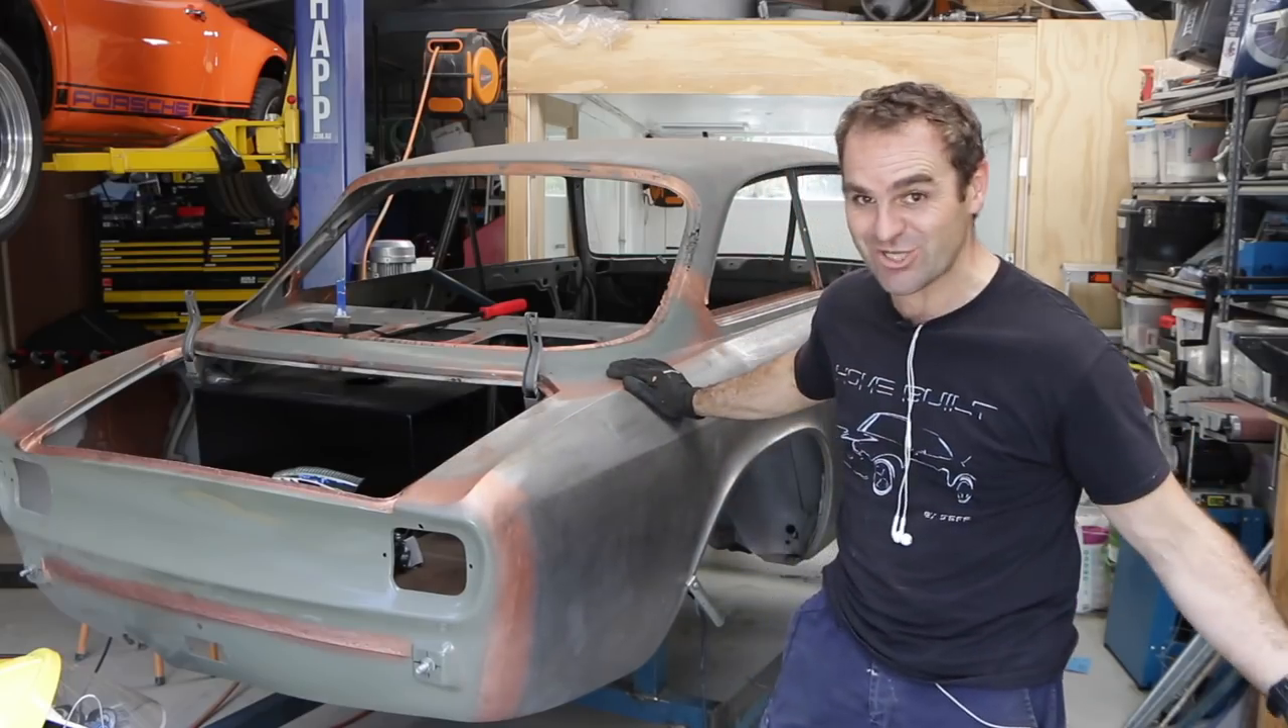And there we have it the back end is back on the car we have a complete shell again.